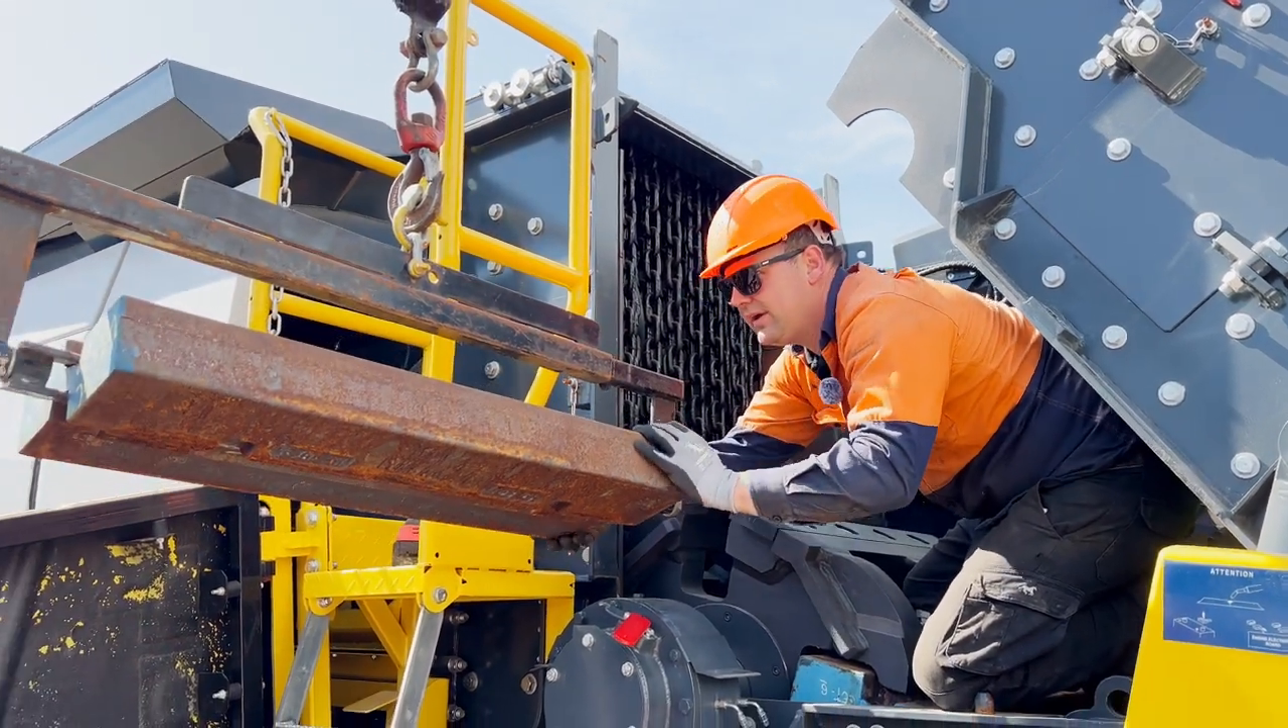Now the blow bar is out.